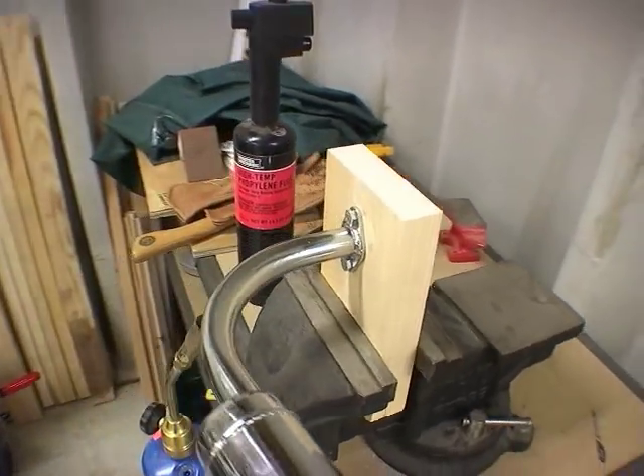So I made this jig, clamped it into my vise, bolted the muffler to it.